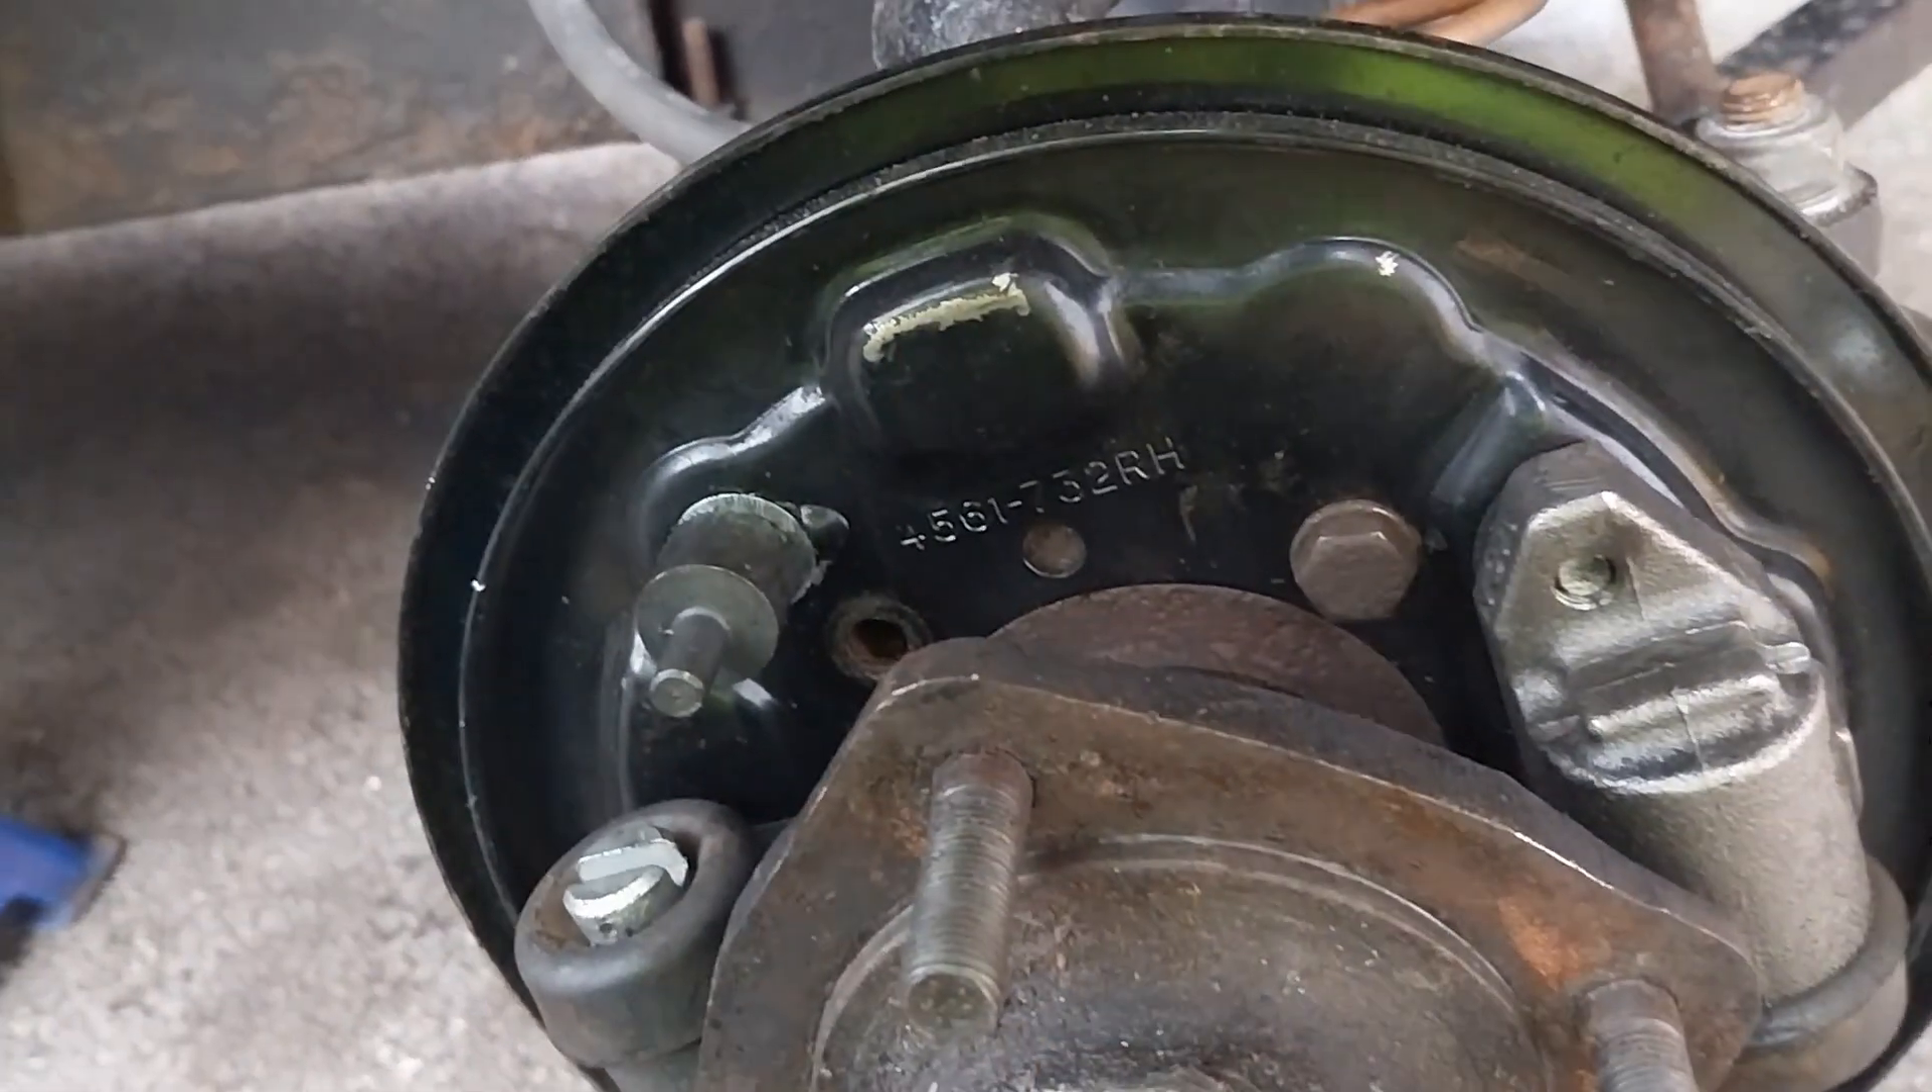So basically. I've removed all the shoes. As you can see.